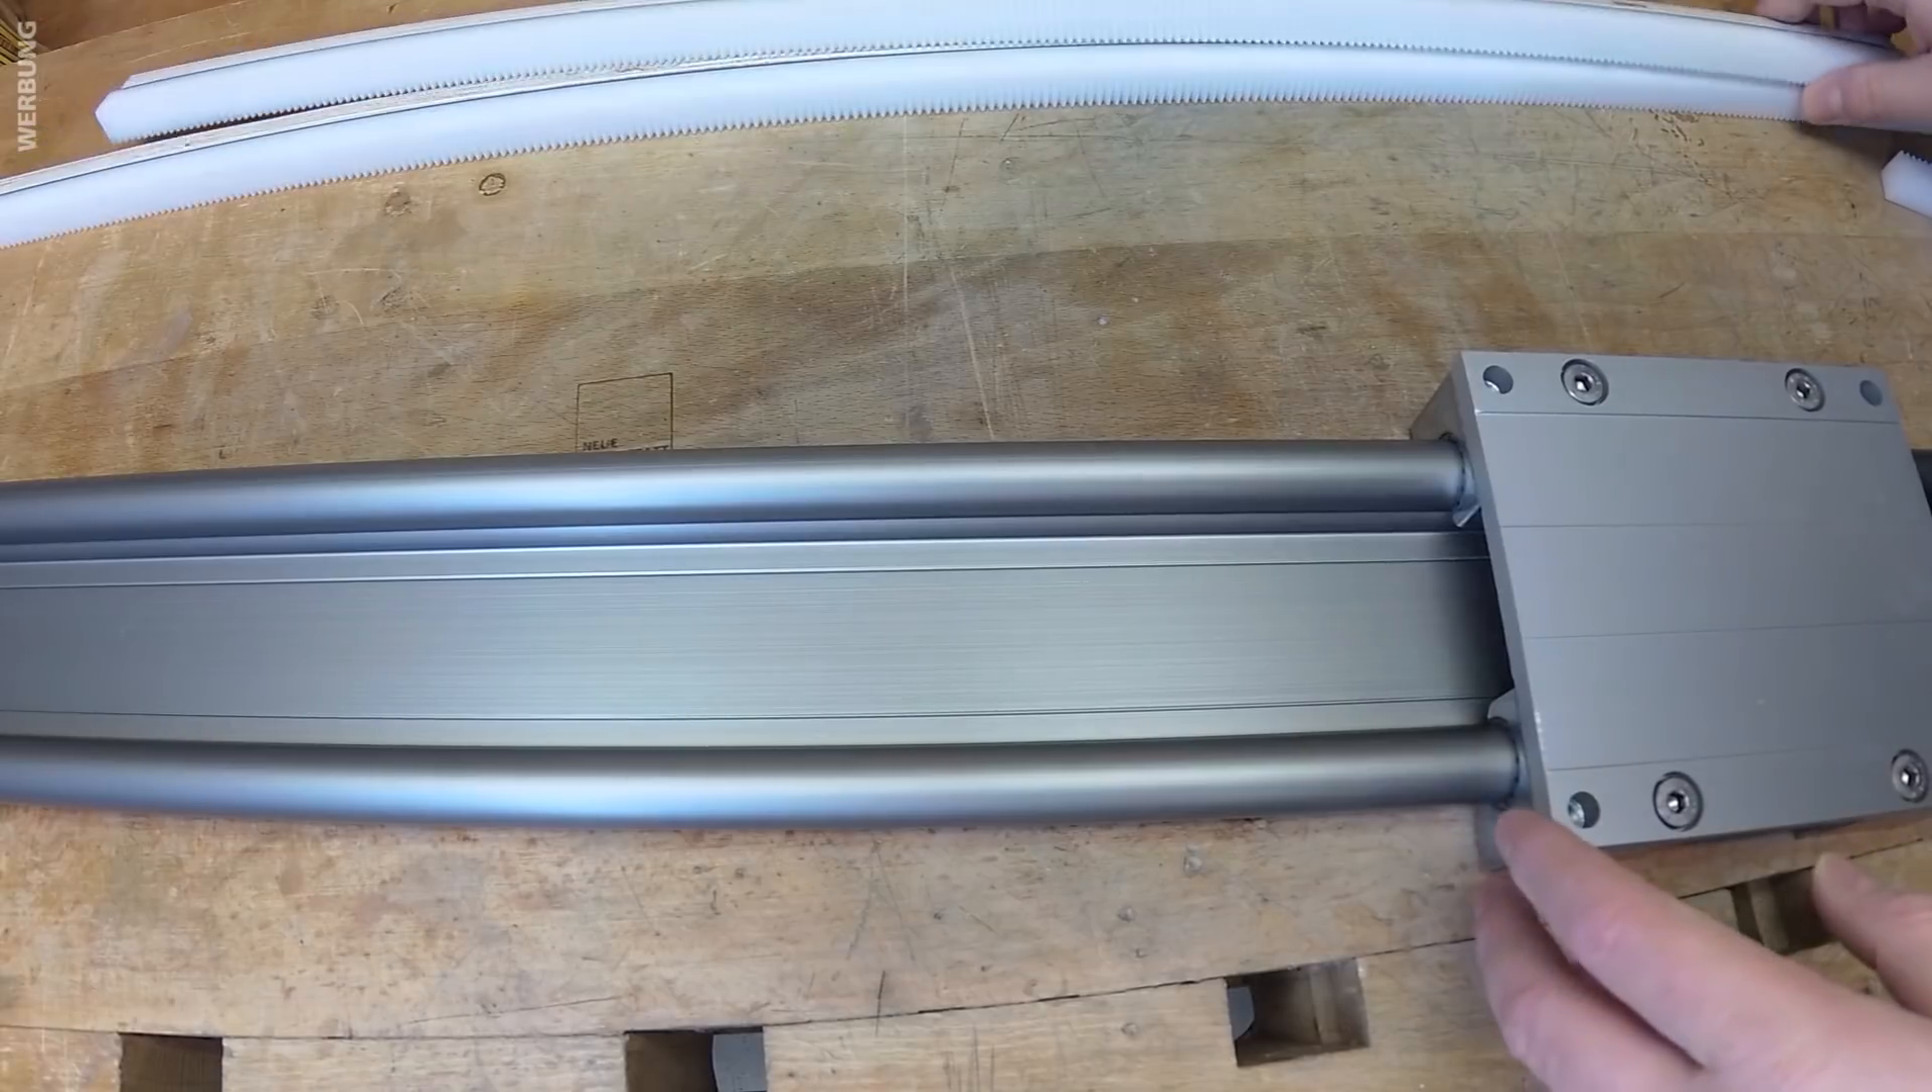Um hier auch nochmal ganz sicher zu gehen, habe ich jetzt nochmal den Schlitten drauf gemacht.